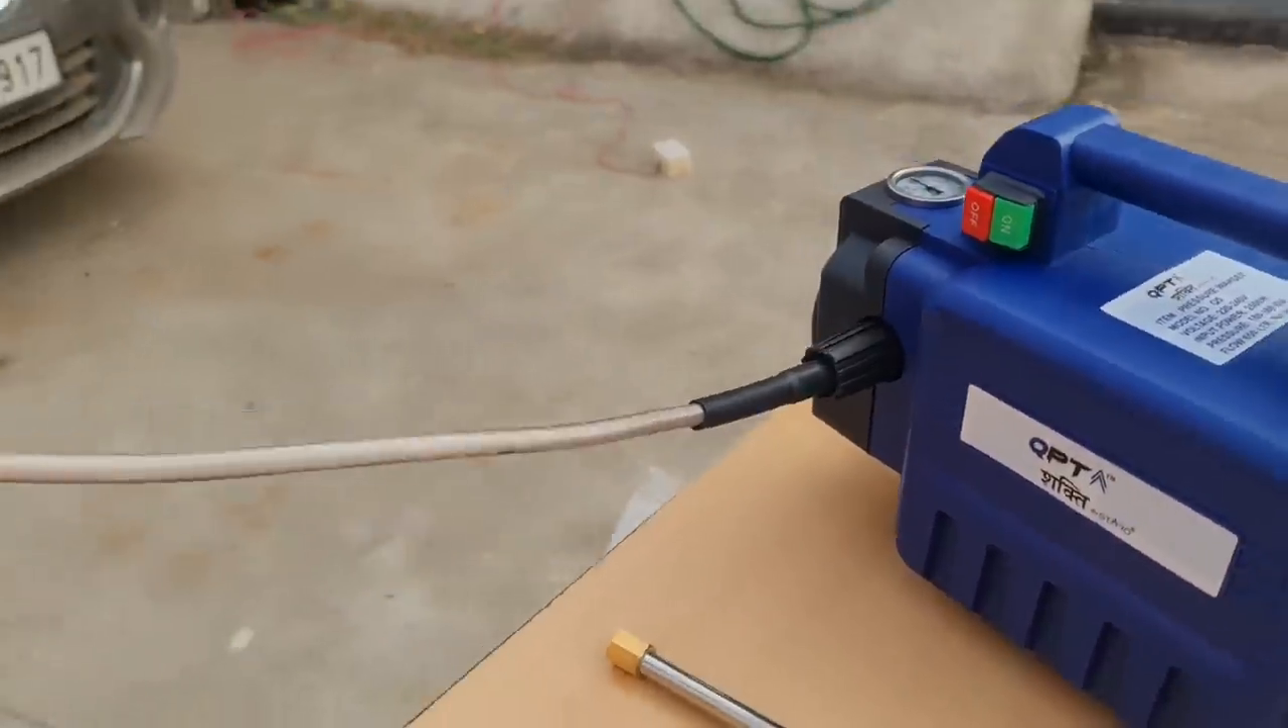यह देखो यह आउटपूट लग चुका है।